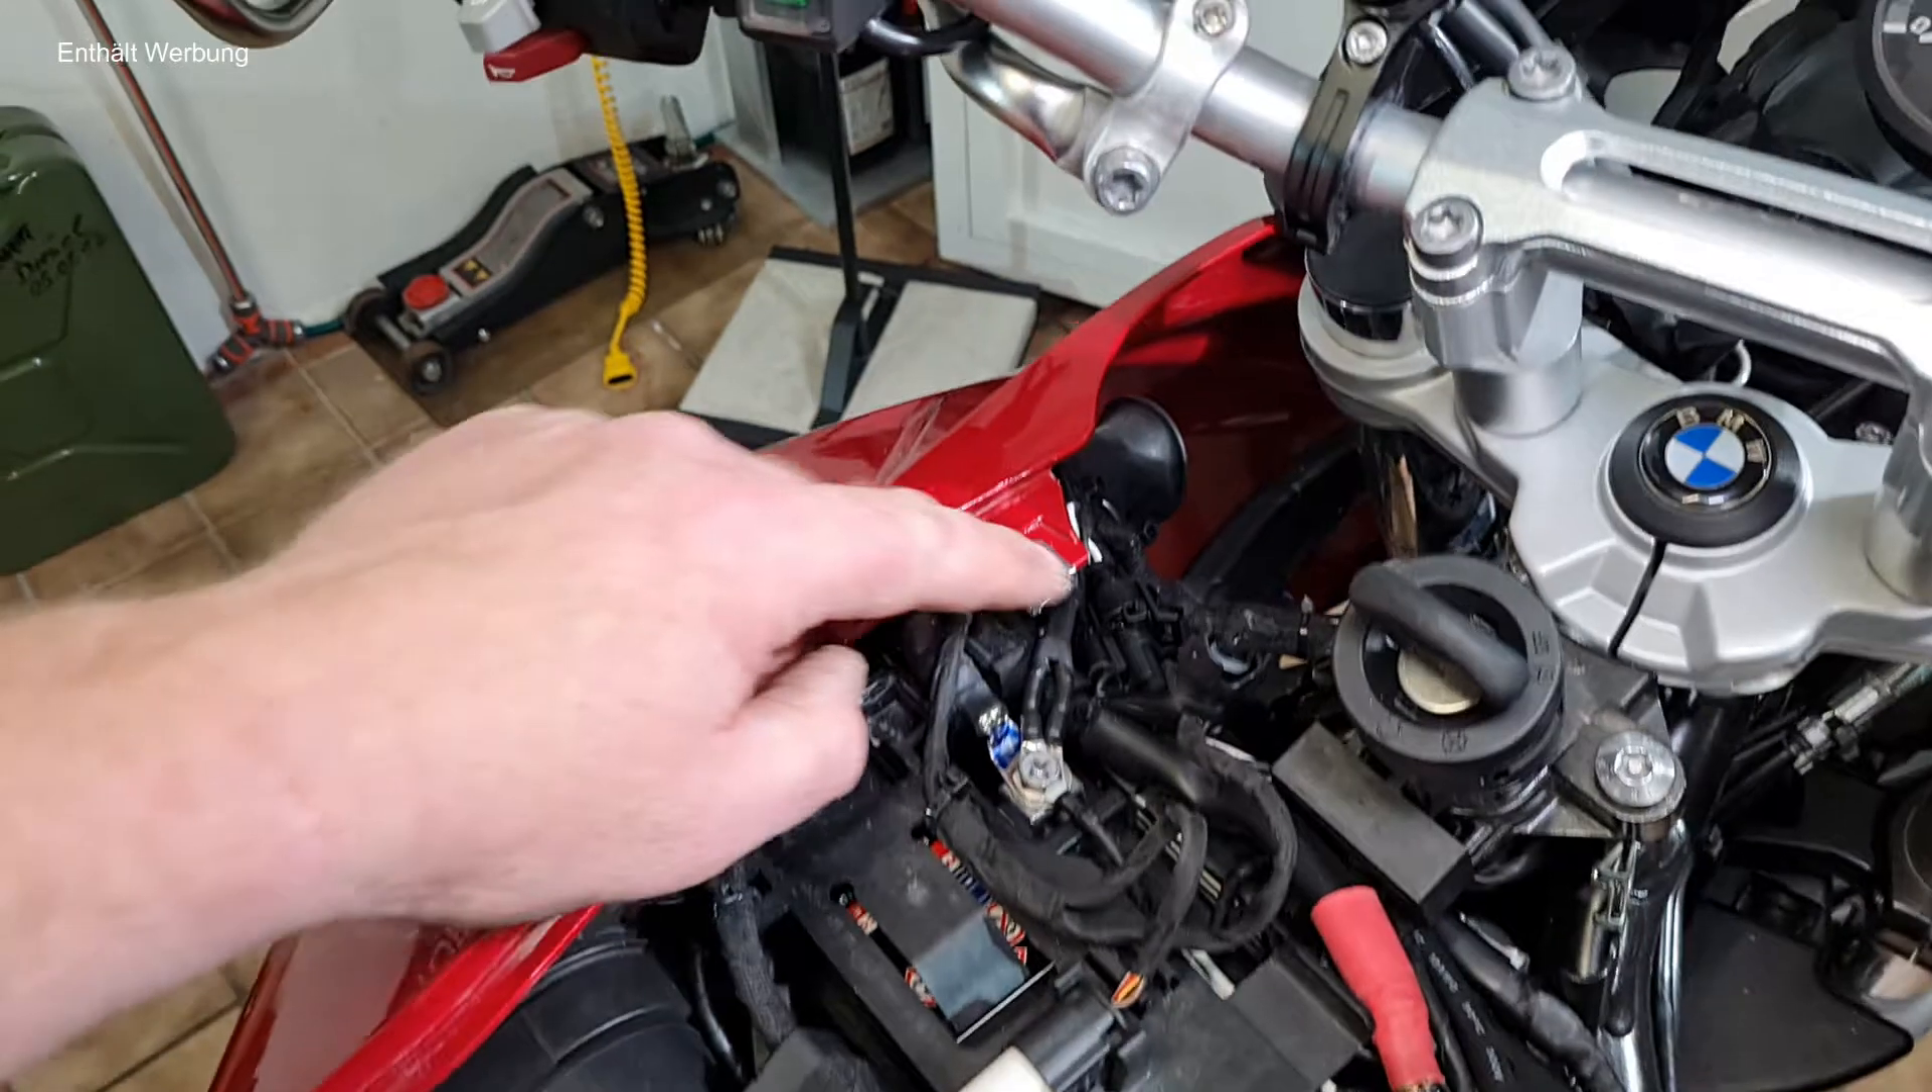Die Mittelverkleidung habe ich jetzt noch nicht drauf gemacht.